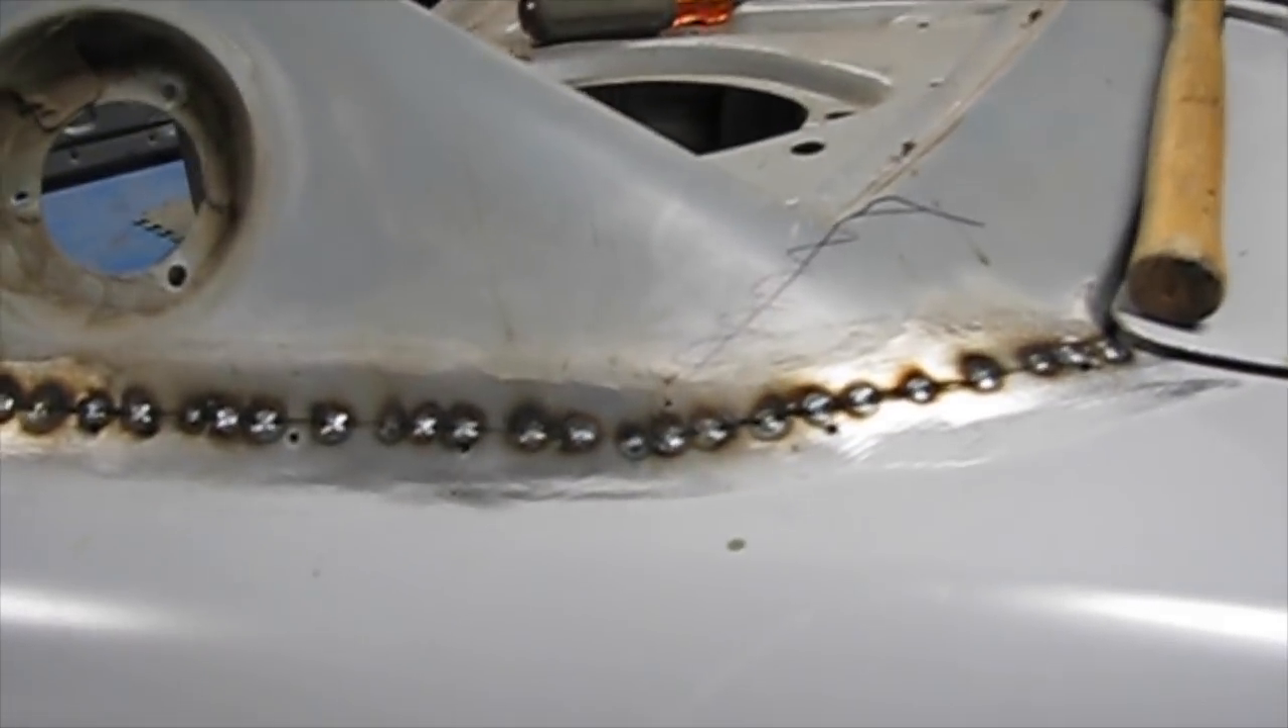That's the initial tacks on the top of the quarter panel. So now I've got to fill in between those areas.